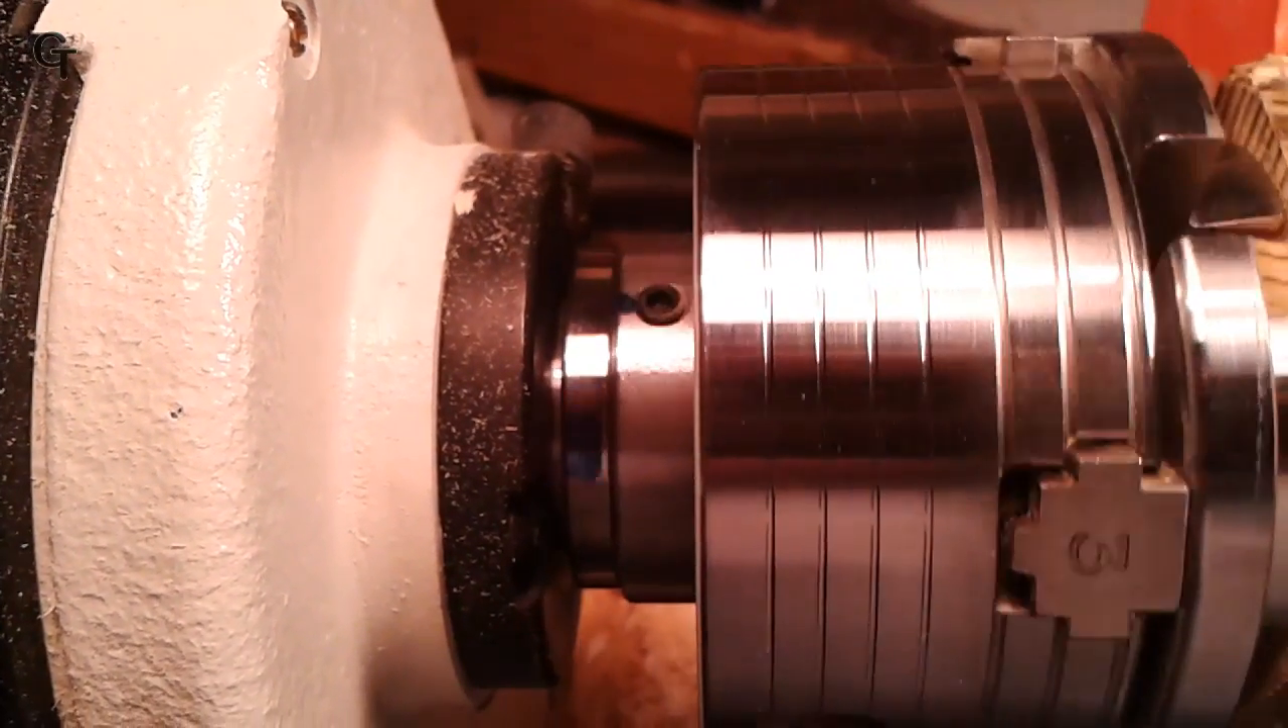Als erstes habe ich das nova g3 futter auf die spindel geschraubt.